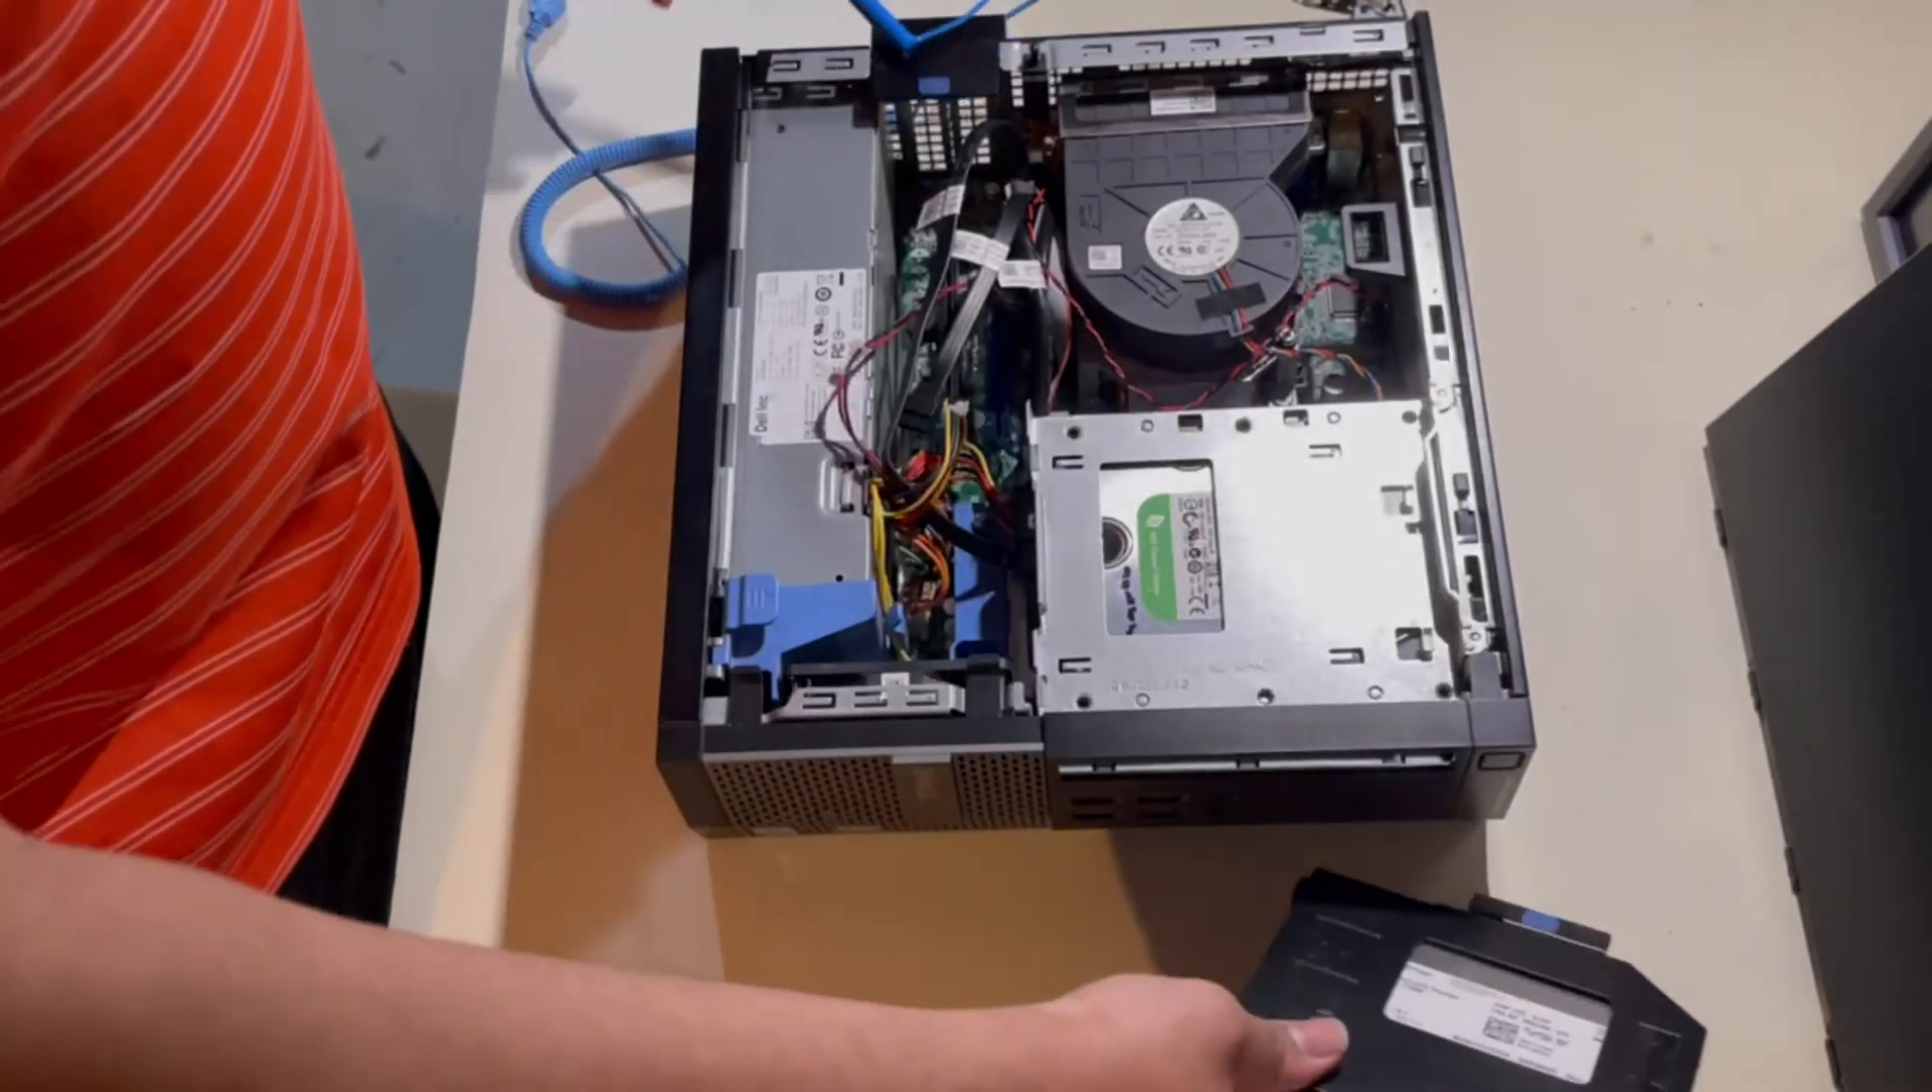The DVD drive is successfully removed.